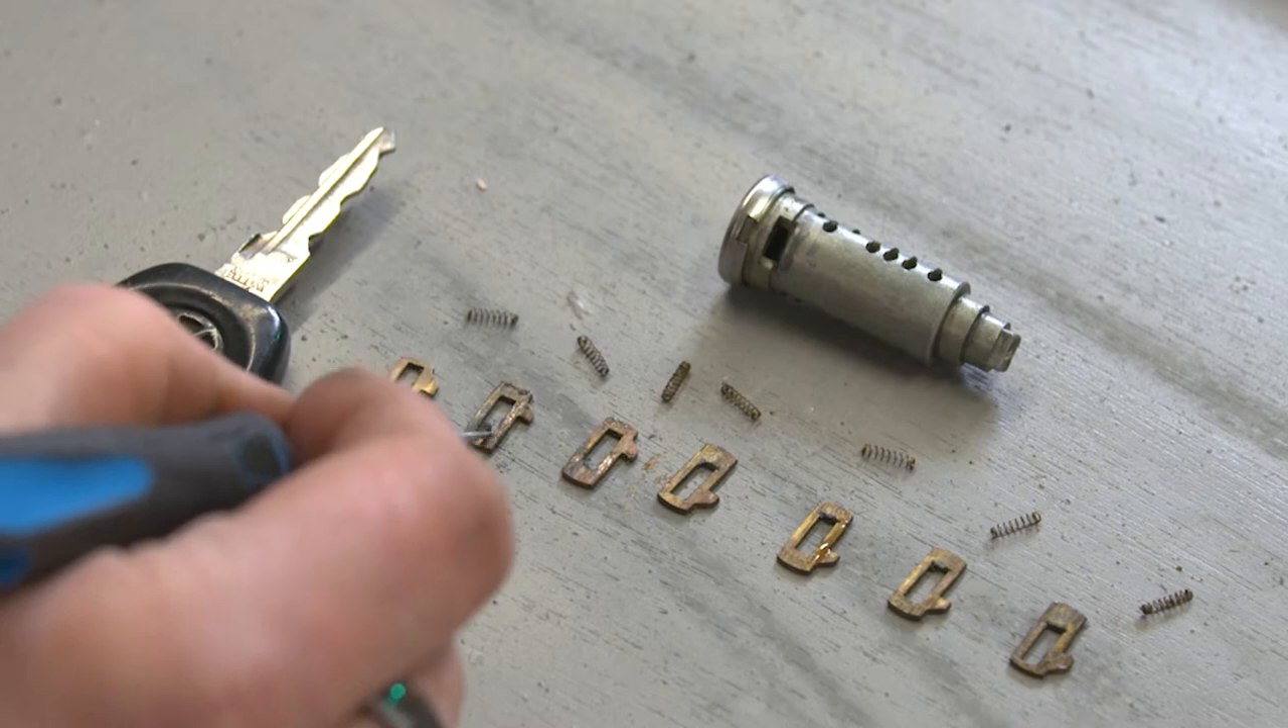So yeah, we've stripped all seven of the wafers out of the plug of this lock now.